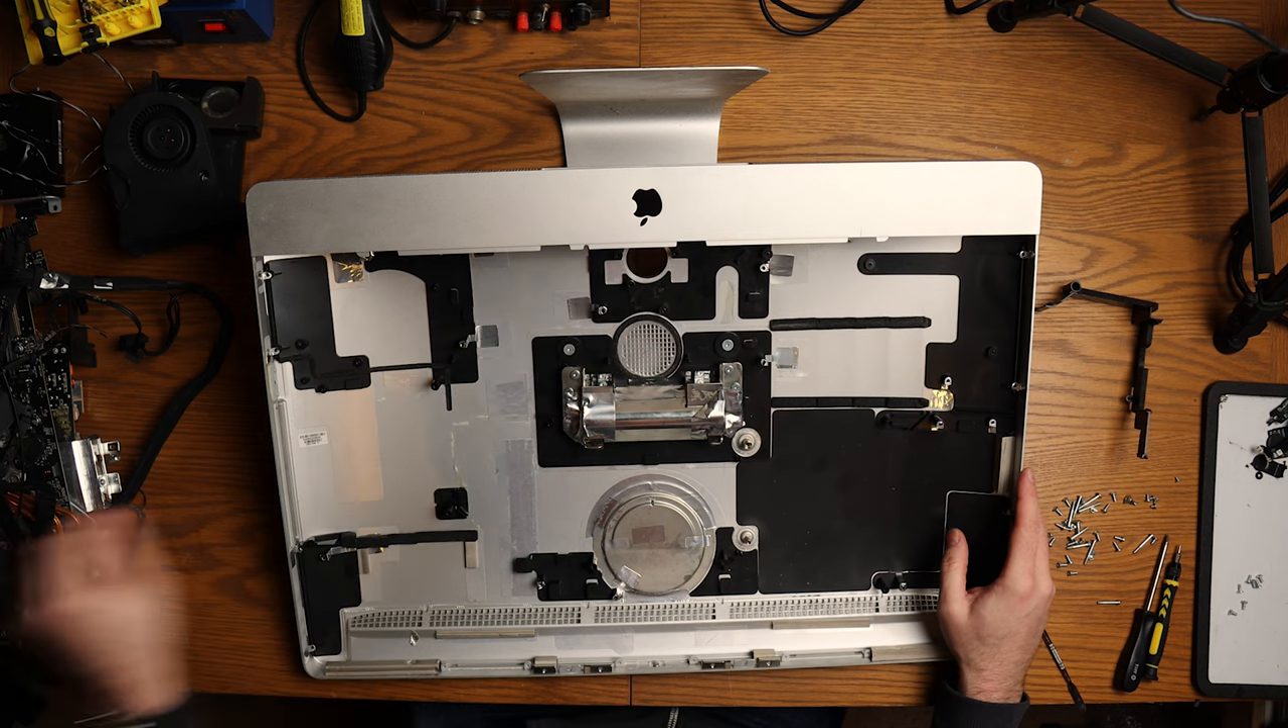That is our Mac completely stripped down.